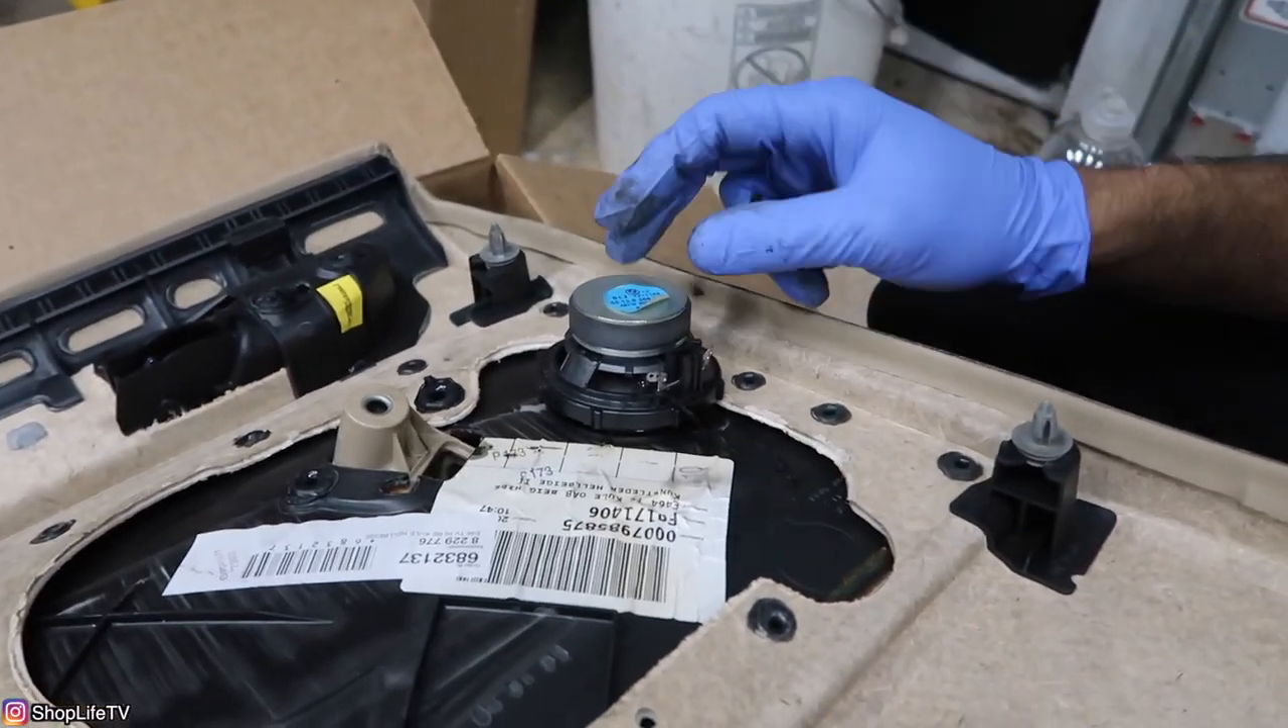With the door panel off of the car, we're going to remove this speaker.